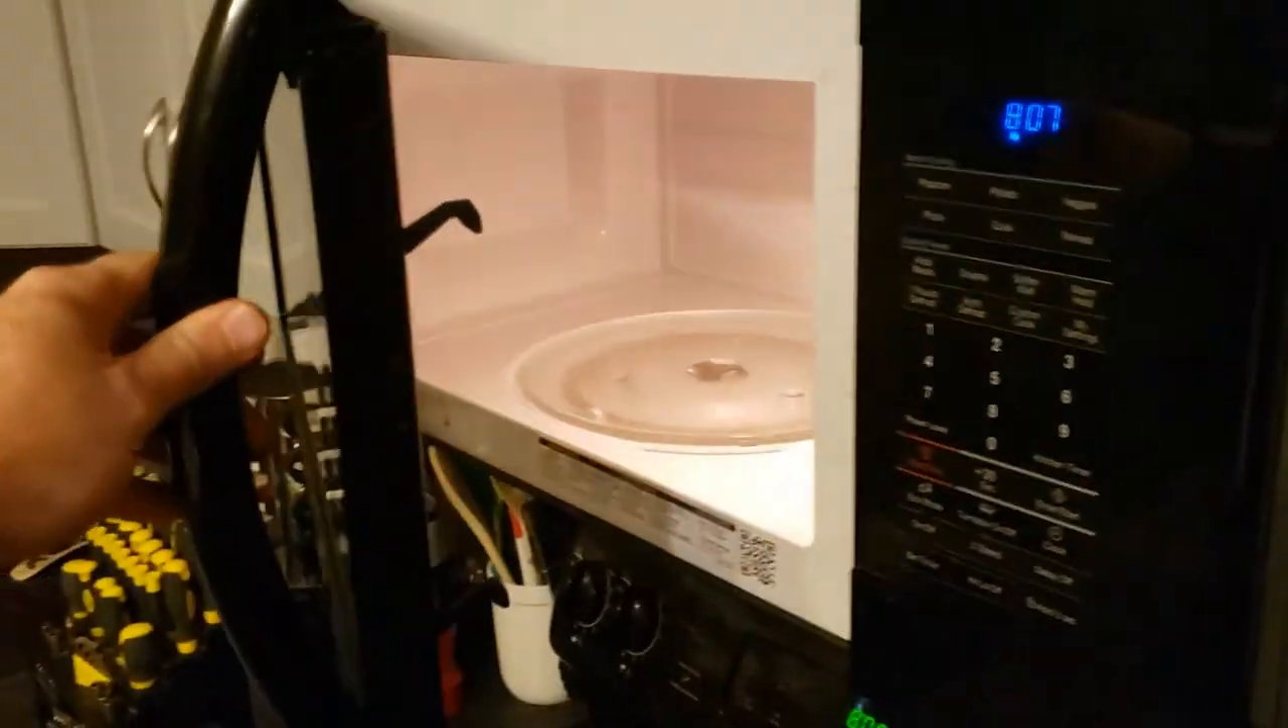Okay so that's it guys handle is on and ah even works.